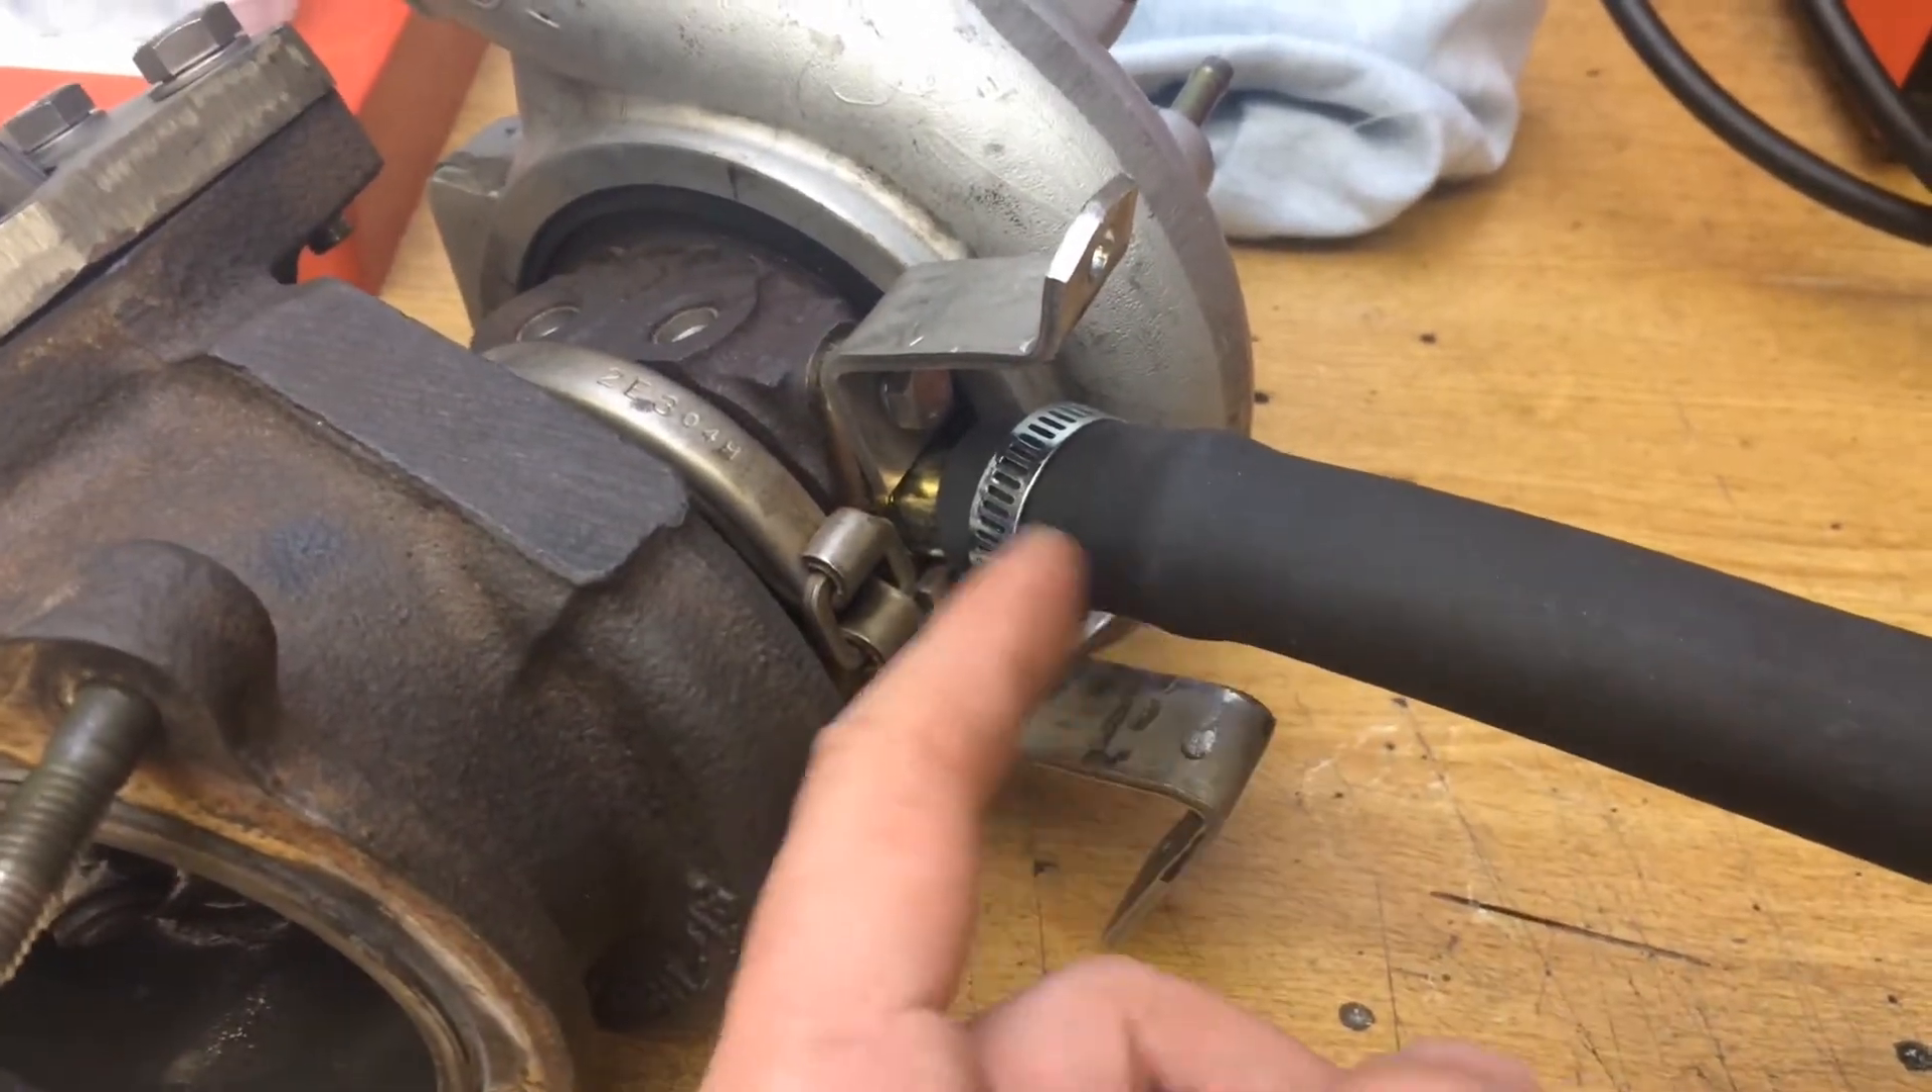I've got the first part of the drain pipe attached i've cut this fitting down so it fits in a bit better put a lip on it put a clip on there to seal it put the adapter on the other end.